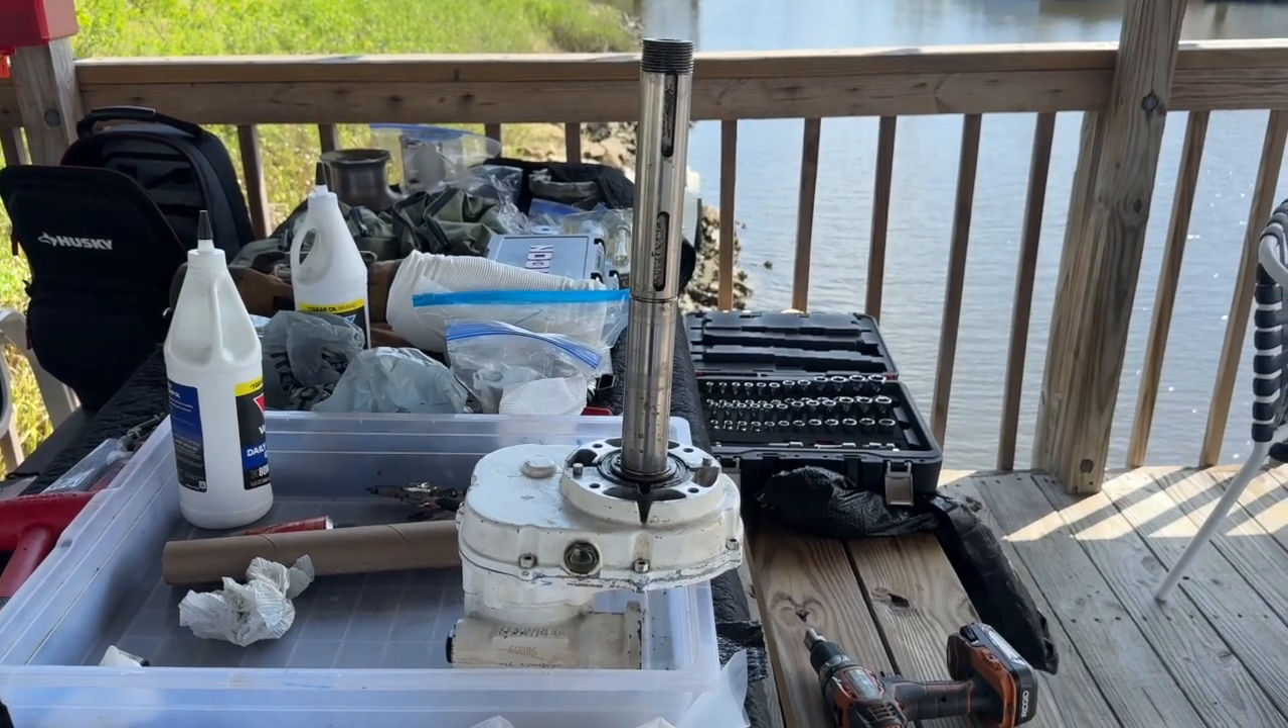Um, but obviously I've got the shaft in now and, uh, now I'm going to put the collar on that mounts and then it can actually be put in the boat.